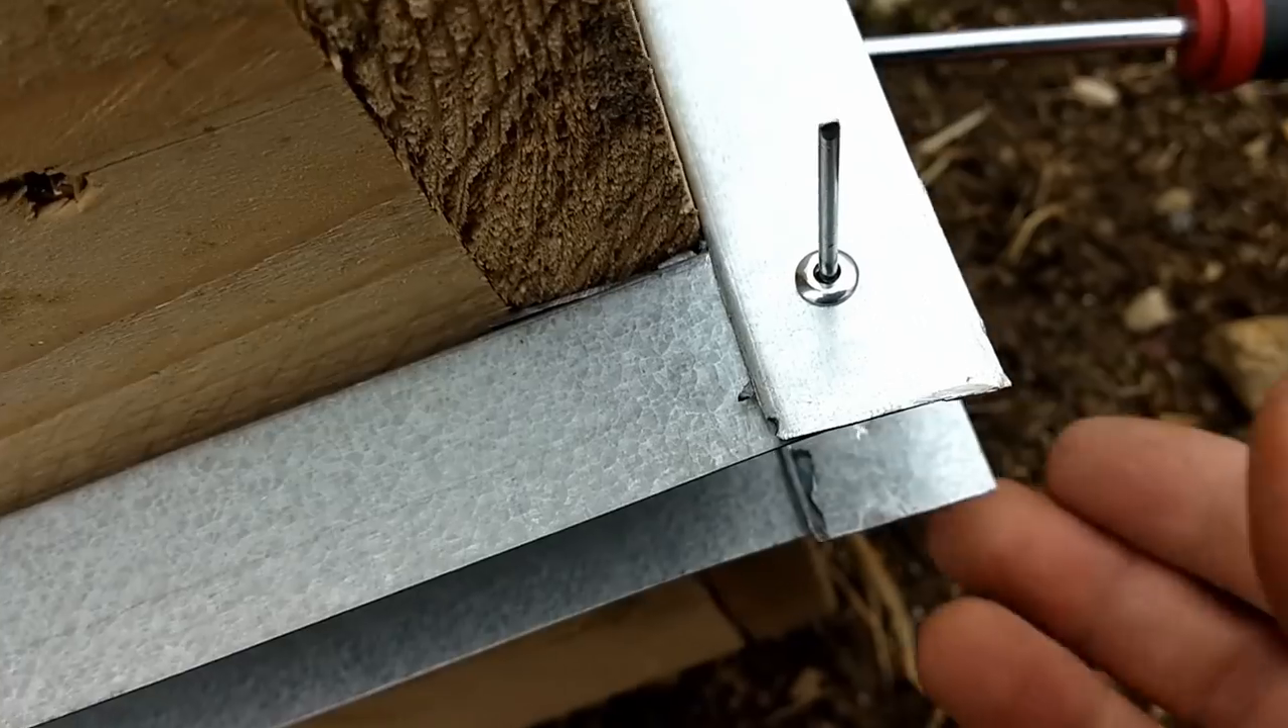Maintenant le rivet est en place. Il n'y a plus qu'à le serrer.